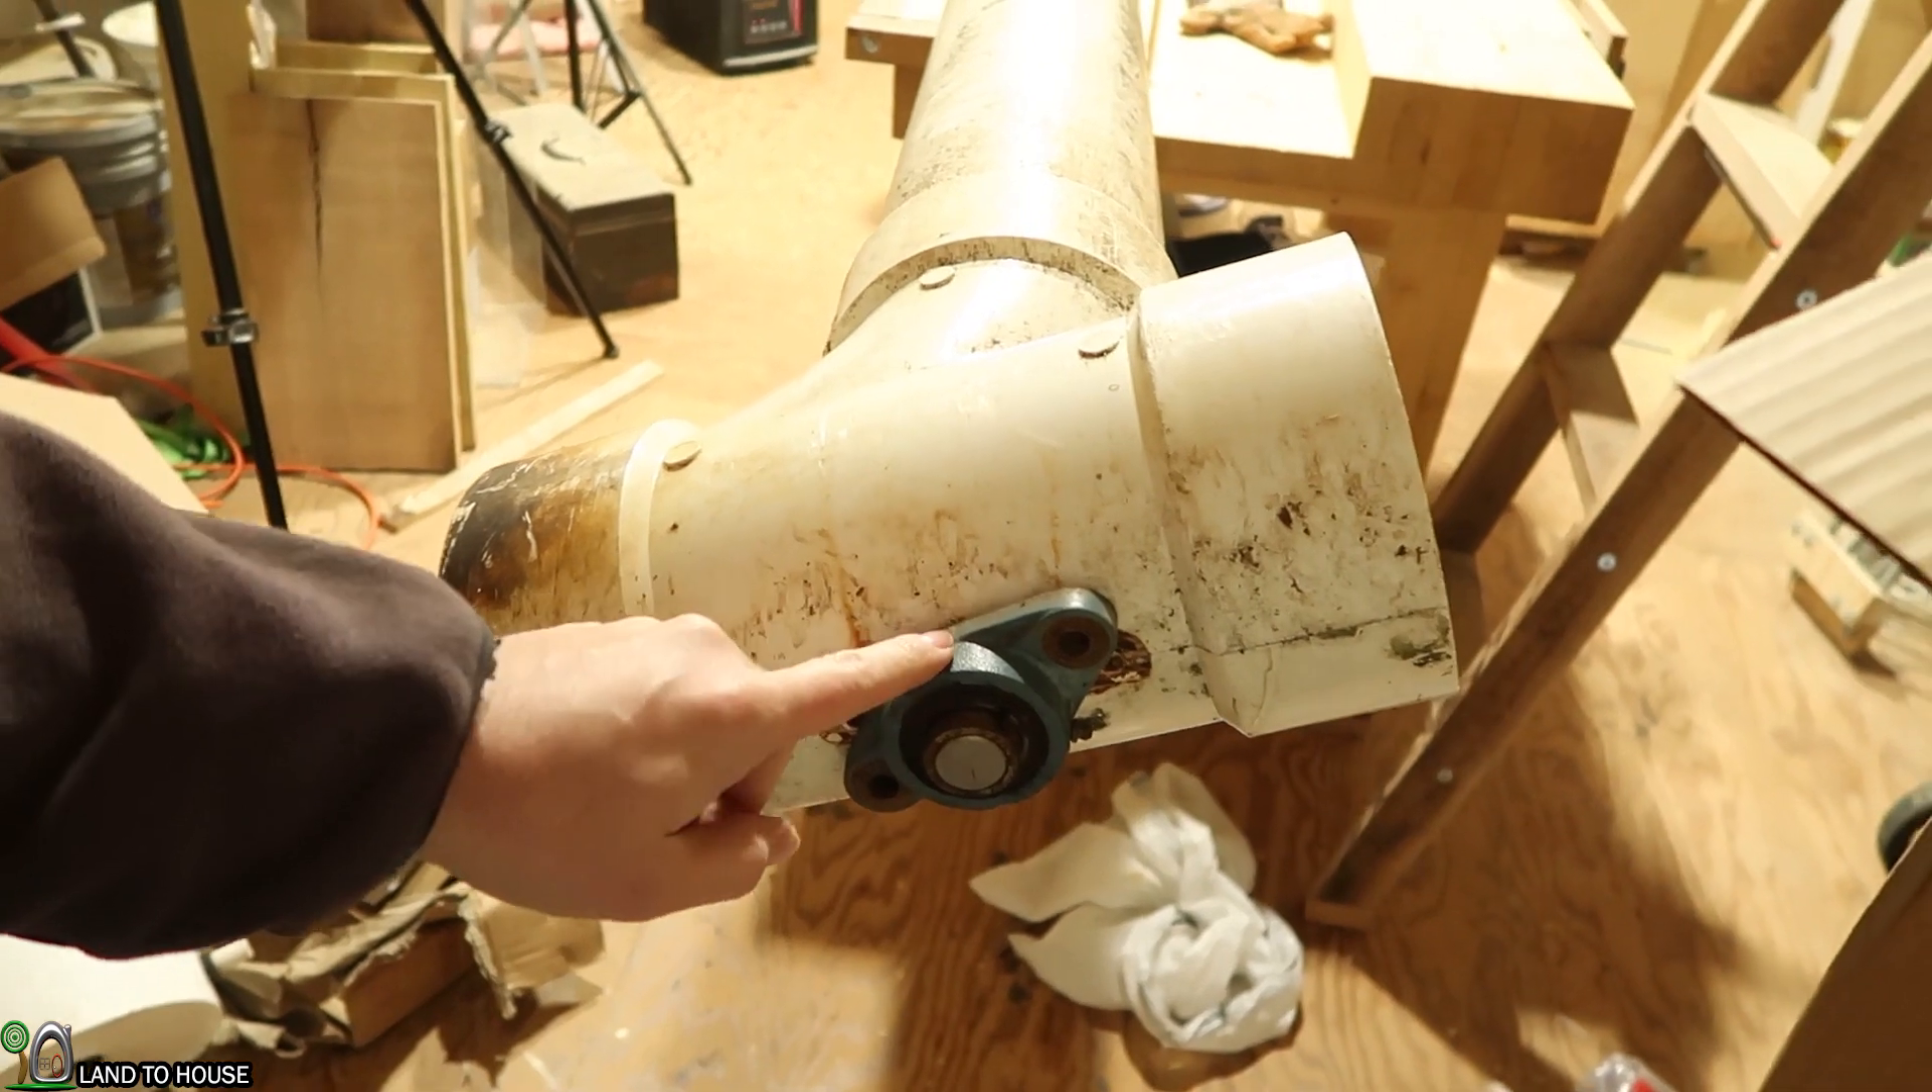I have already removed the hardware from these flange fittings here.